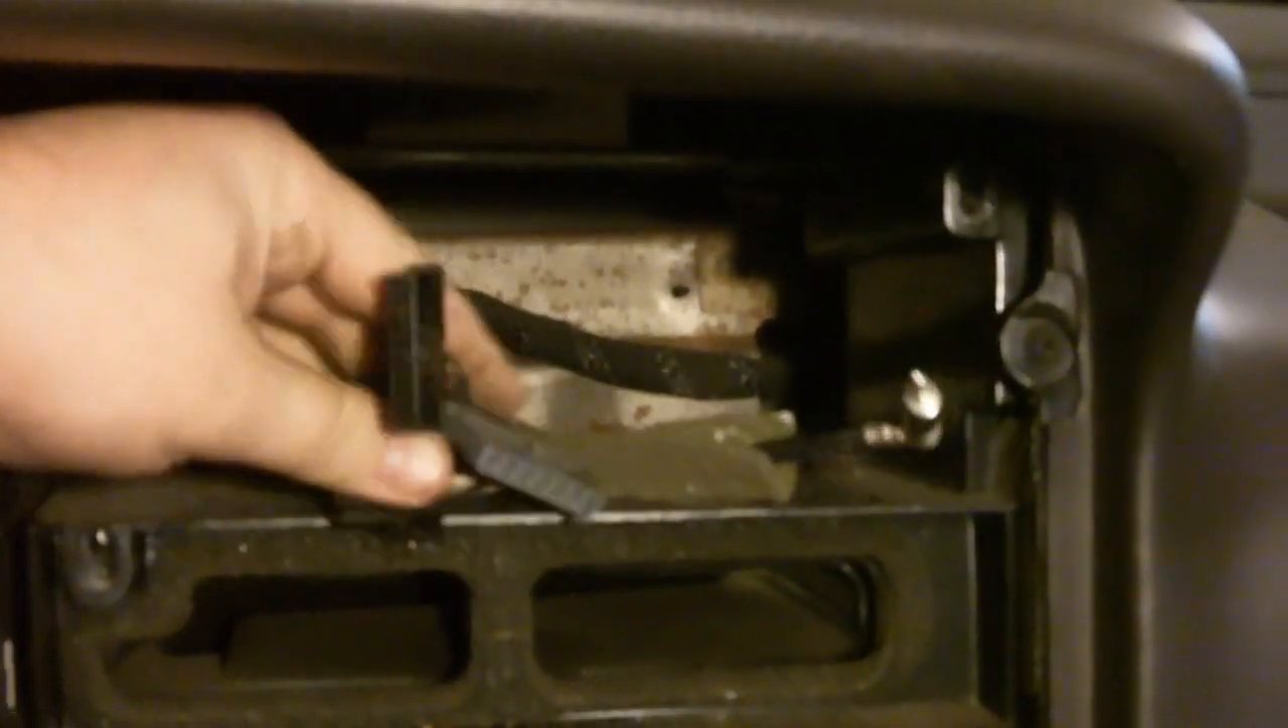Now I've got that, uh, radio out.